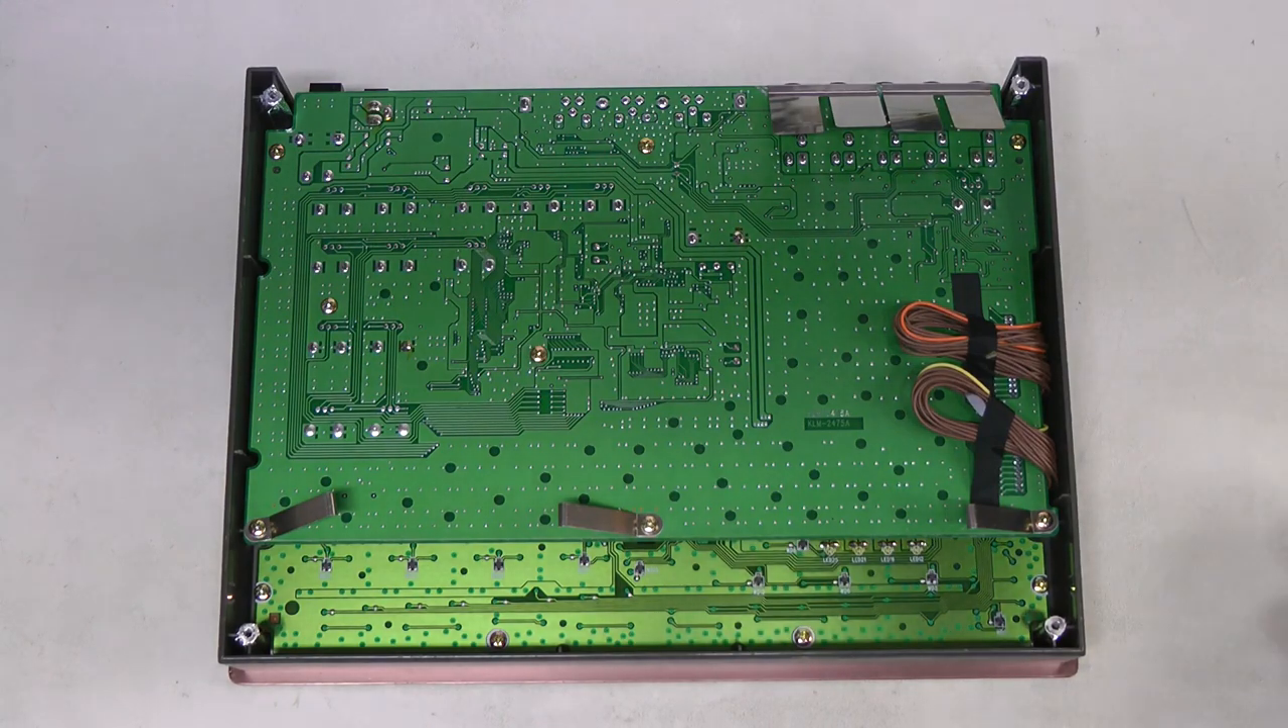I took the back cover off. And here we have two board construction.